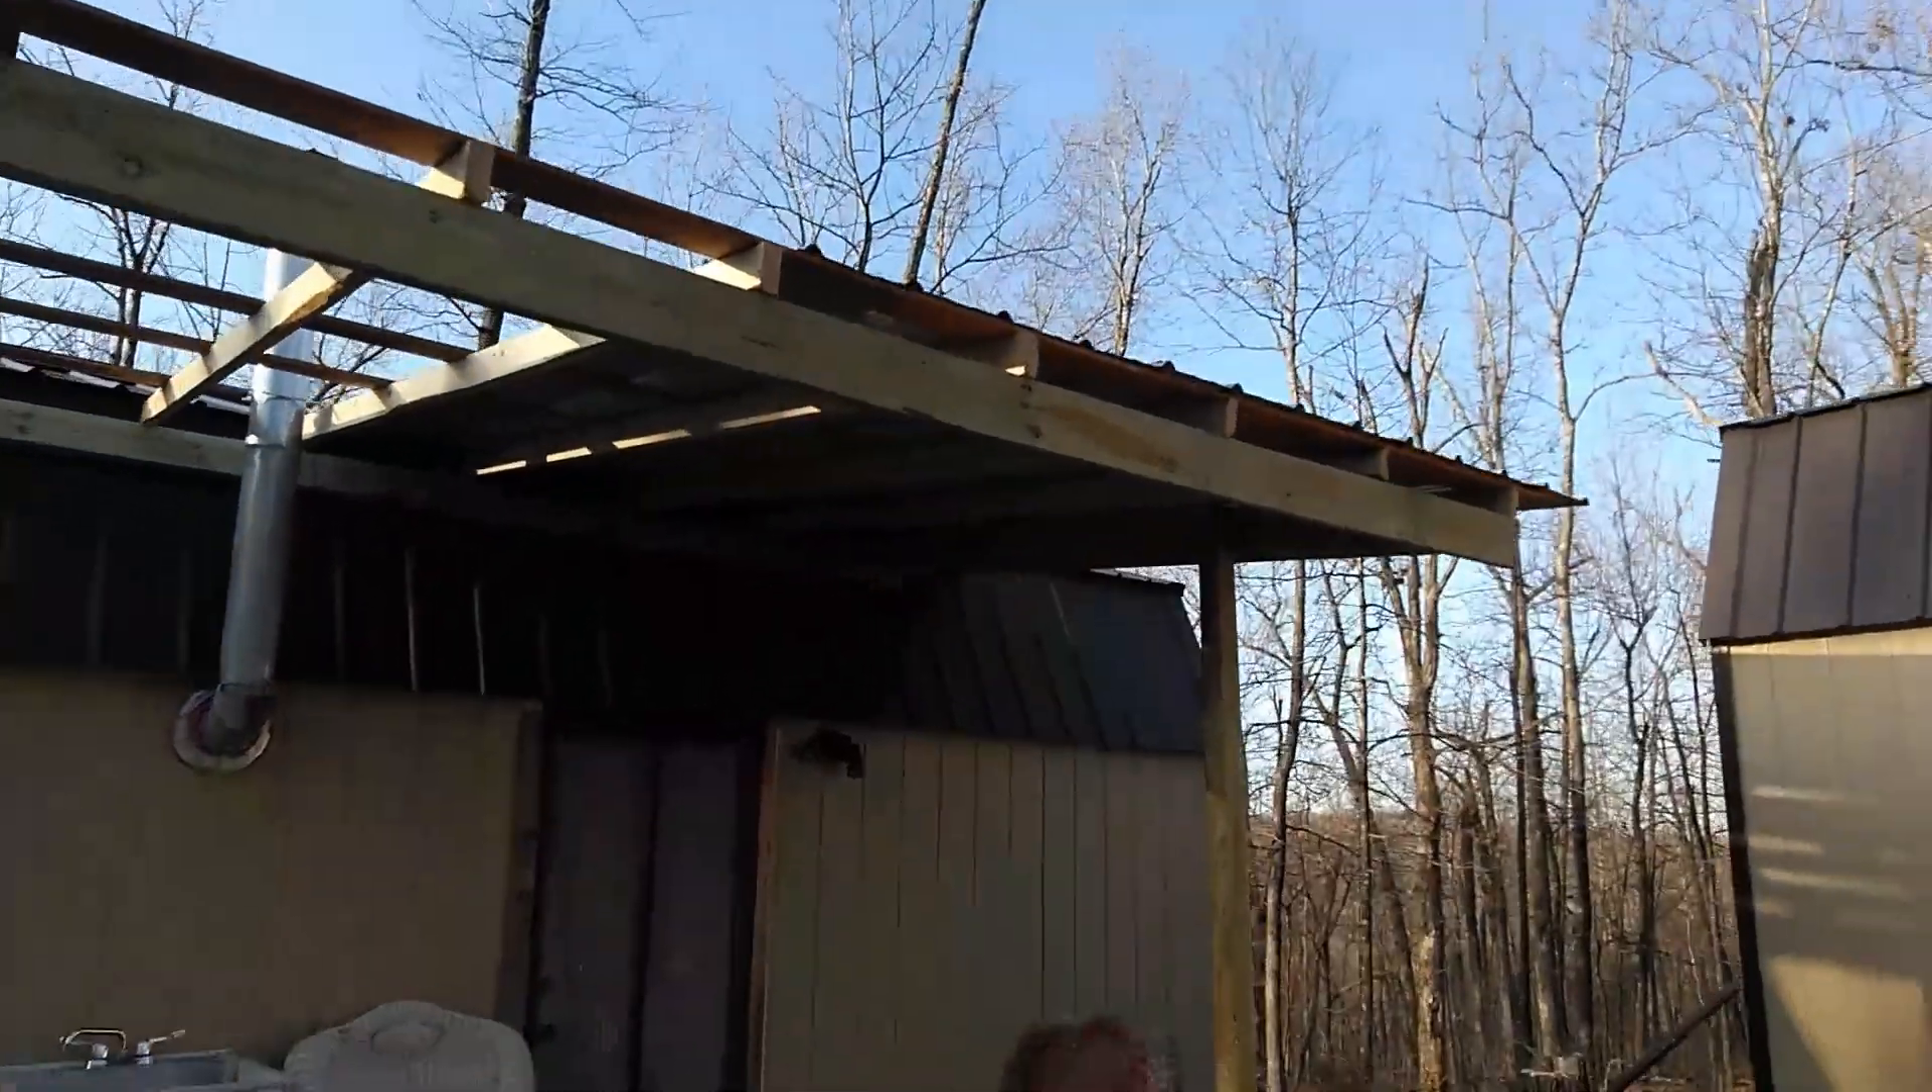We've got one or two more 2x4s to go. Now we've got half of the roof done and the rest of it framed.